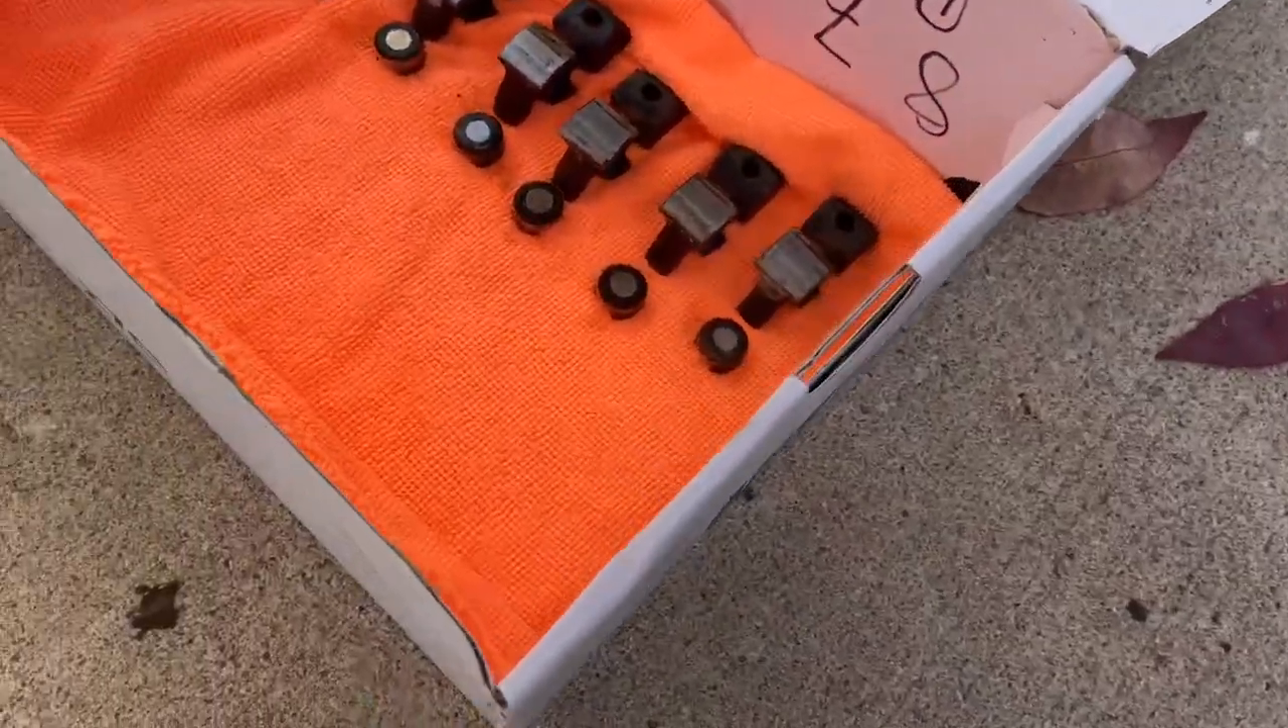As you can see i have removed already the rocker arms and the shim plates.